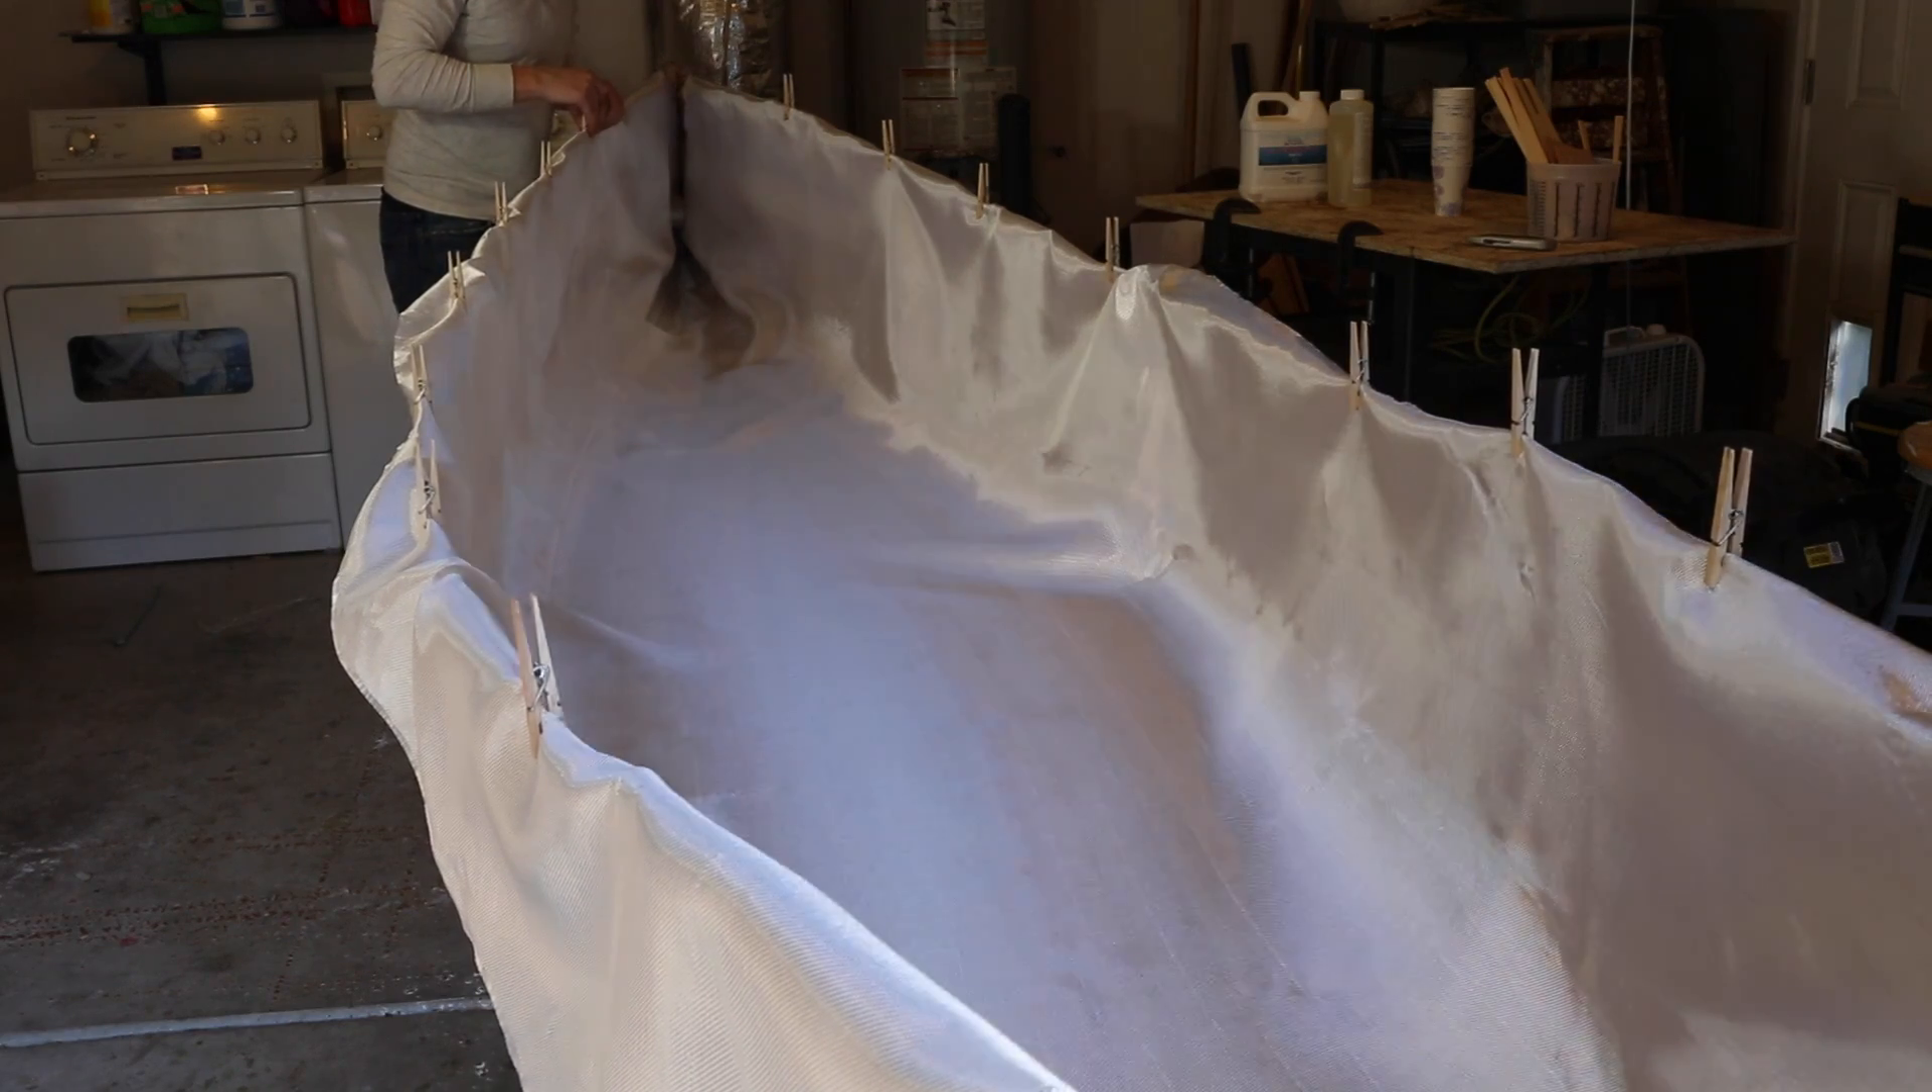I put clothespins along the edges to keep the cloth in place until I get the epoxy on.